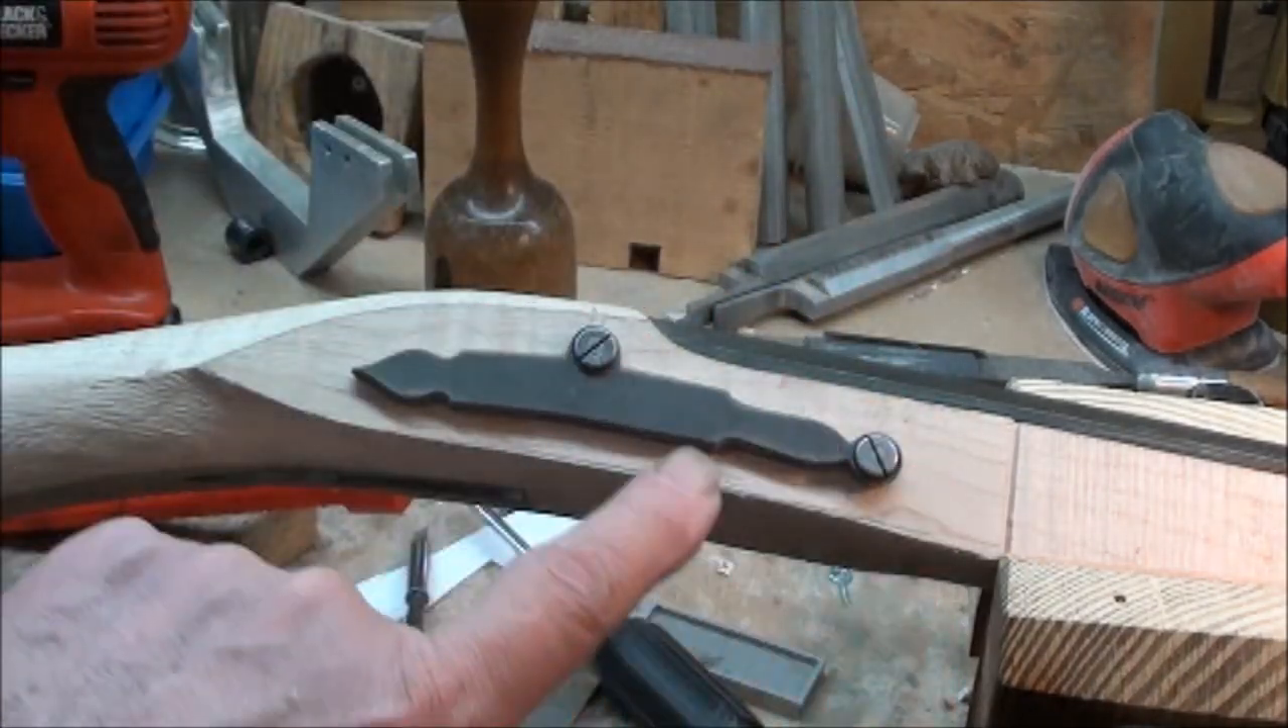So there's the side plate all set in place. The holes have been drilled, tapped into the plate, and I've got it locked down.